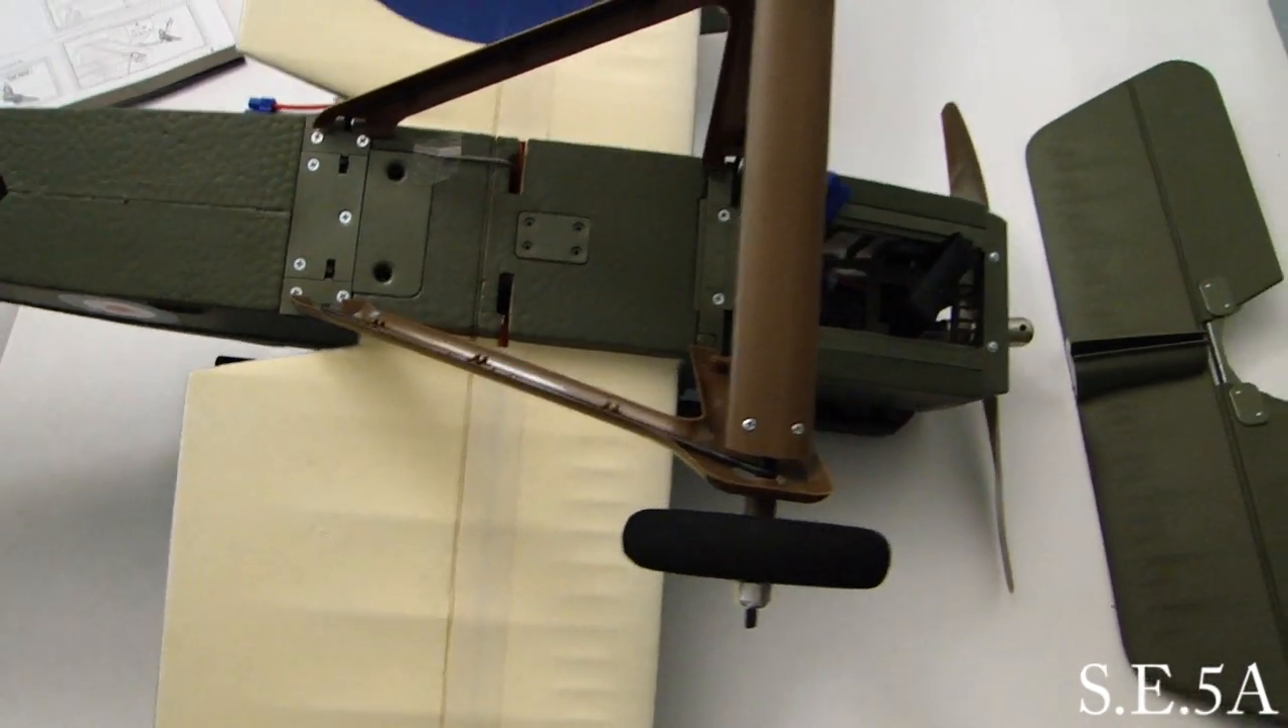So the landing gear installation is complete.